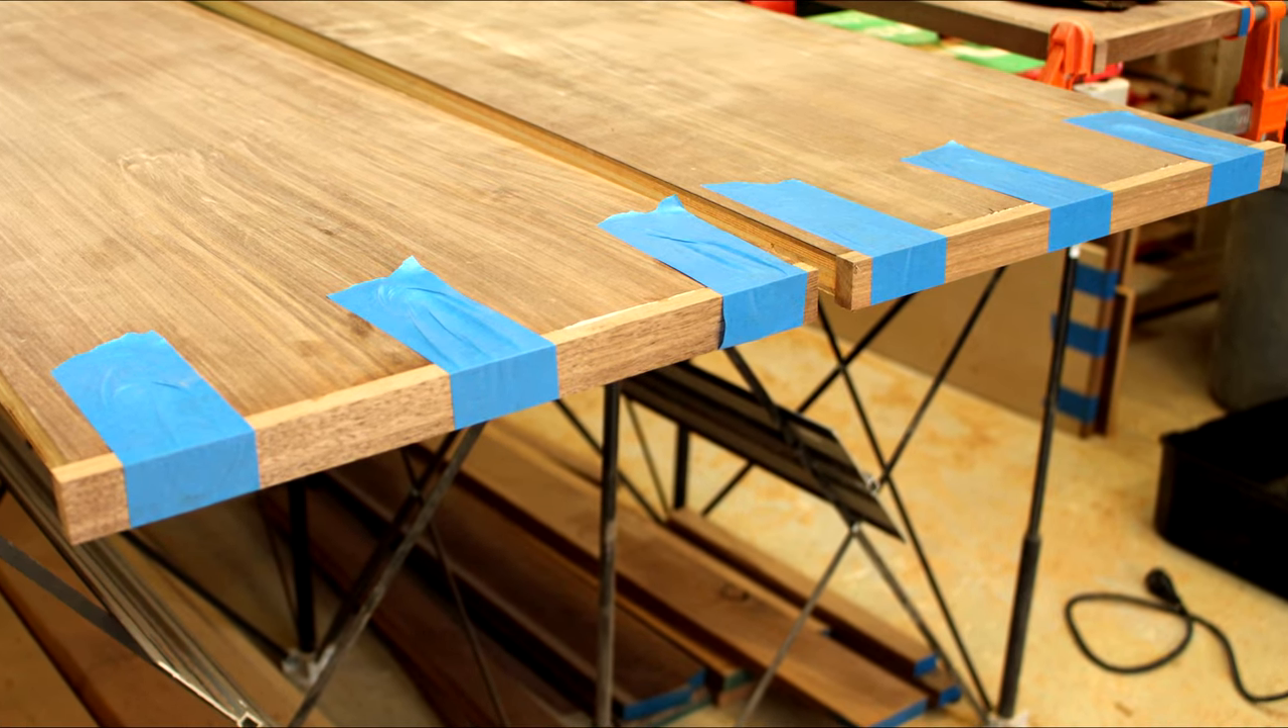Here you can see the solid wood edging that I applied.